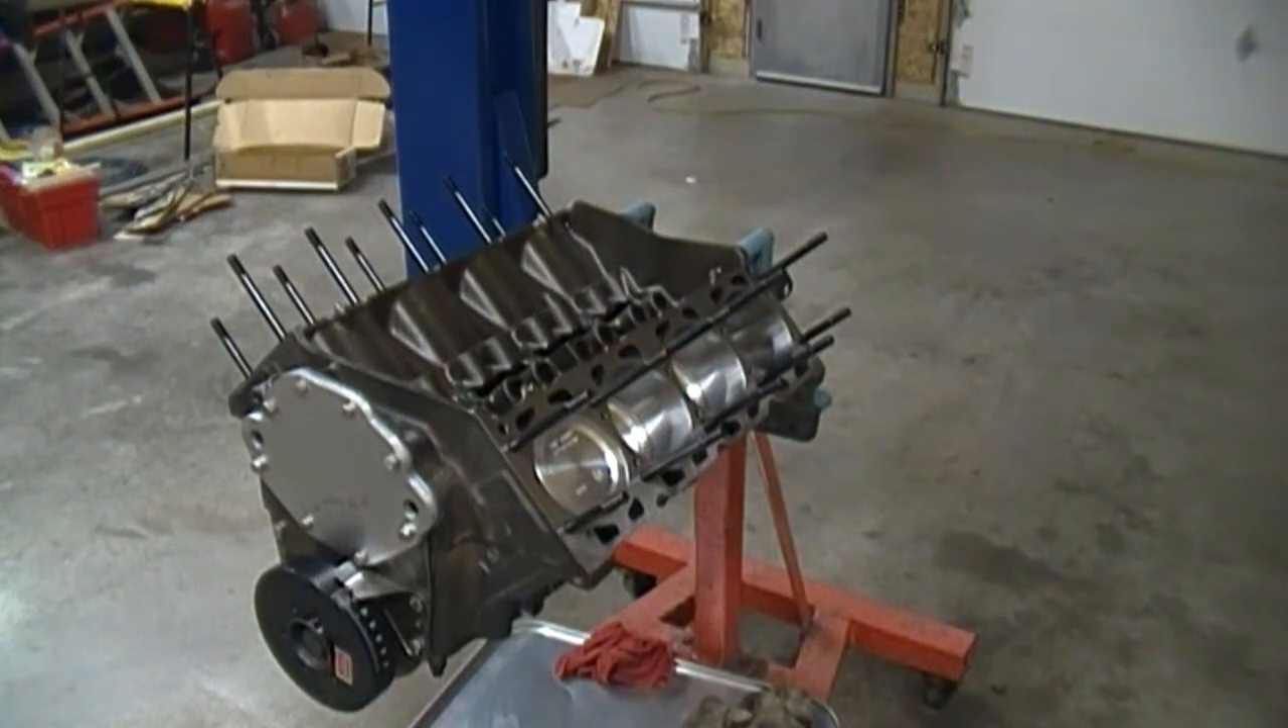You can see we've screwed in the ARP stud kit.